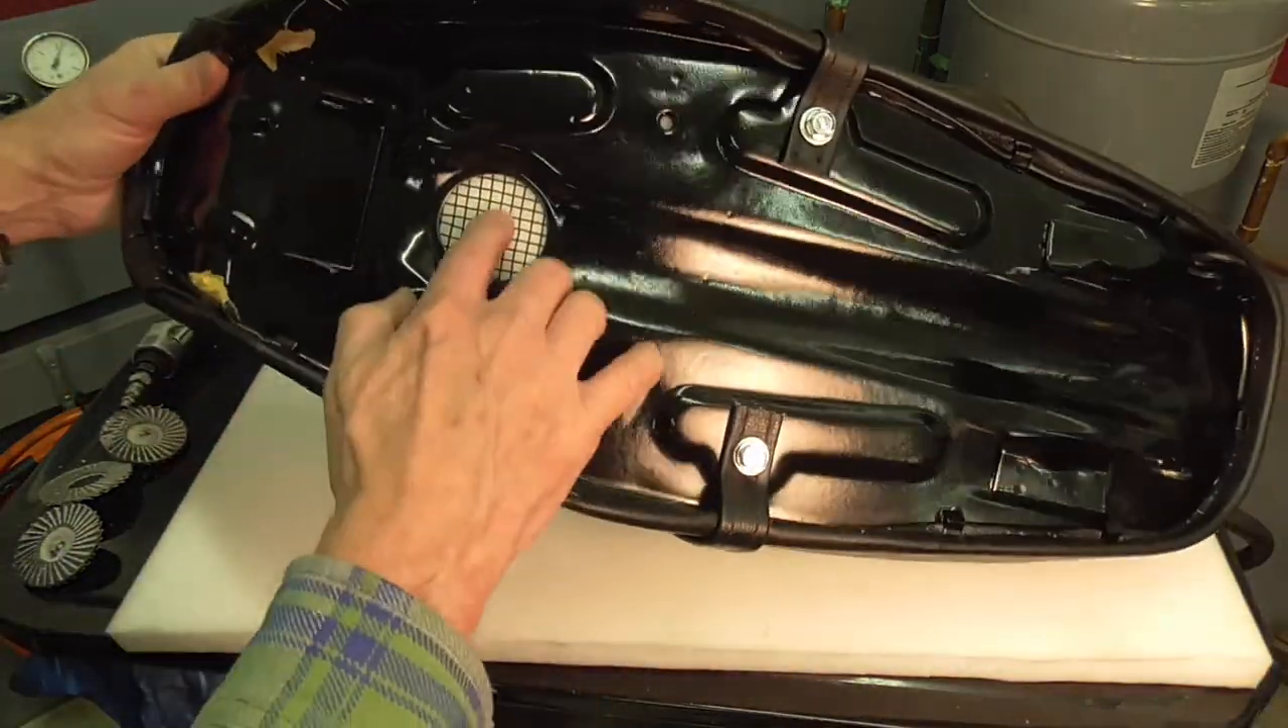And I did include that screen here for drainage.